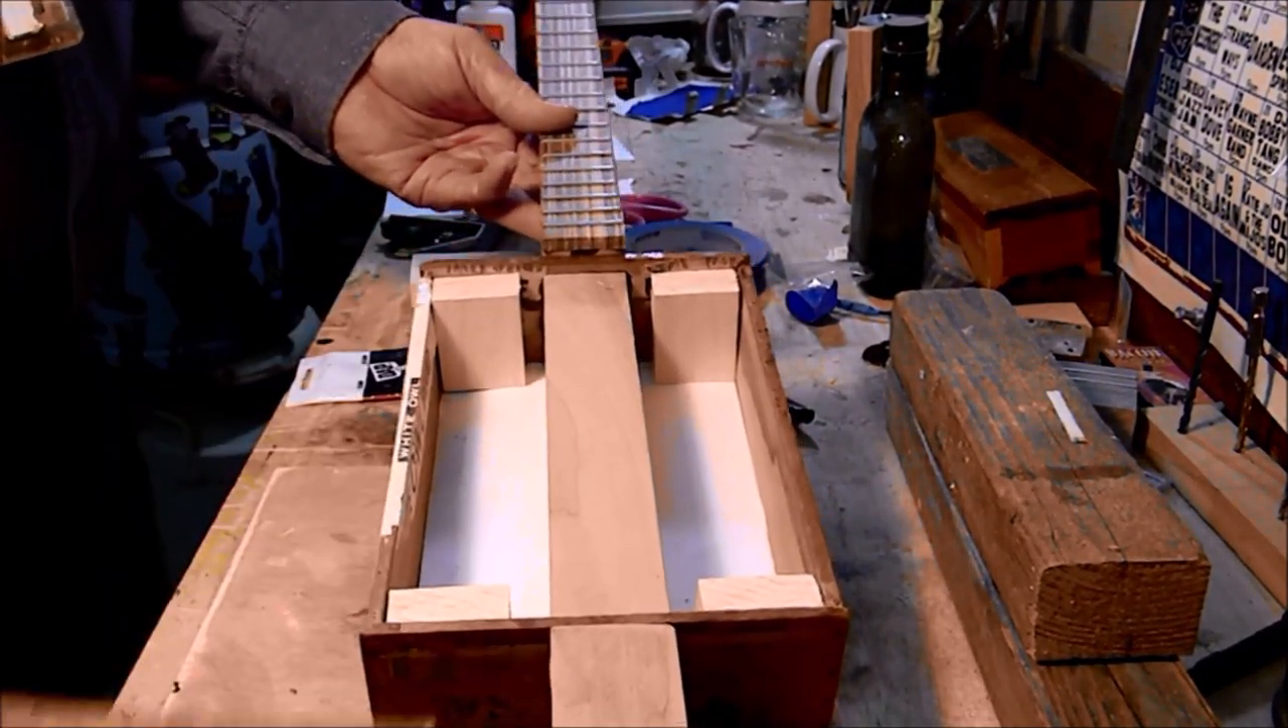Okay I'm going to be careful here because they're not glued in but I've cut those four pillars in the post you'll notice that they fit right there where the box can screw on.